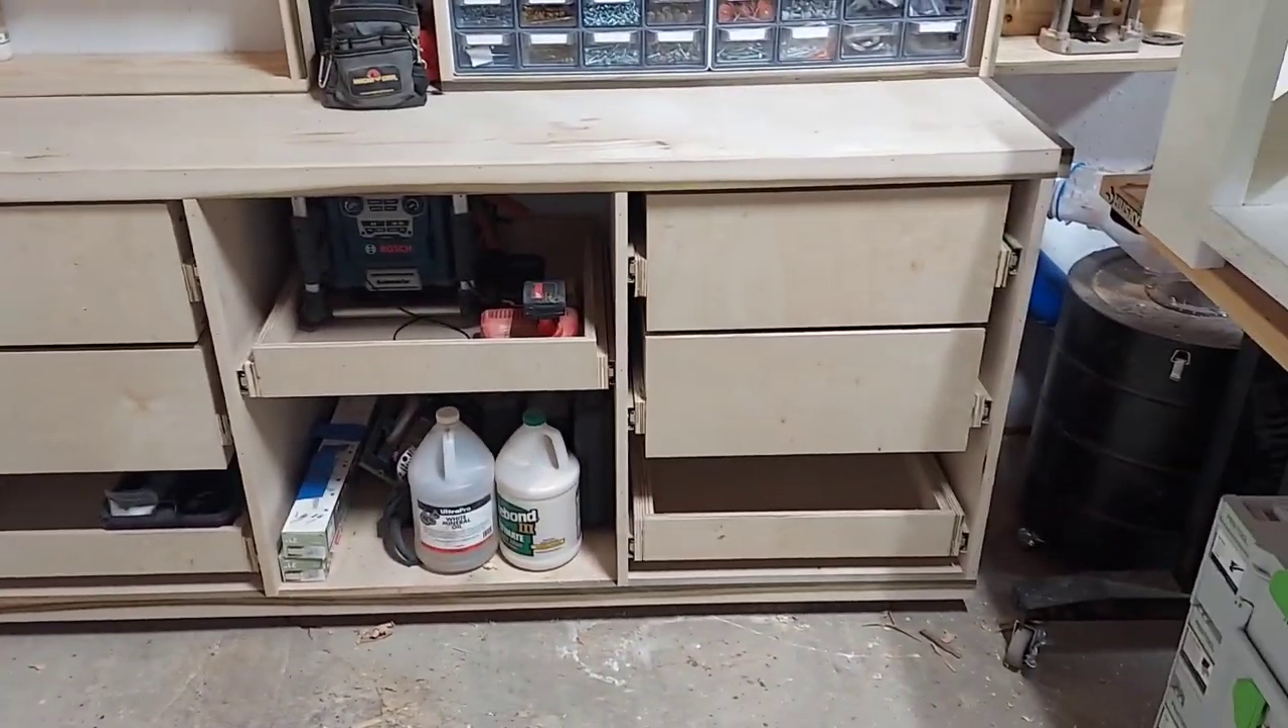I still got to put drawer faces on it but this is the current cabinet on this side of the work table.